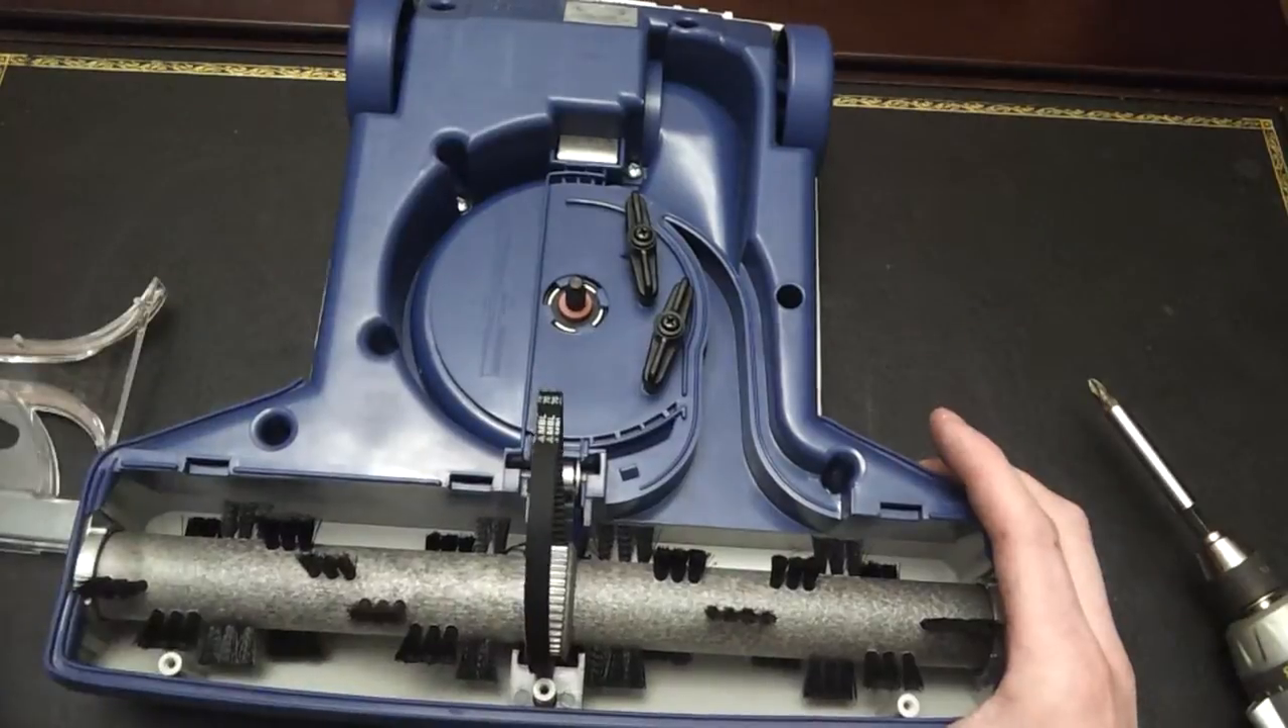The brush roll is exposed now.